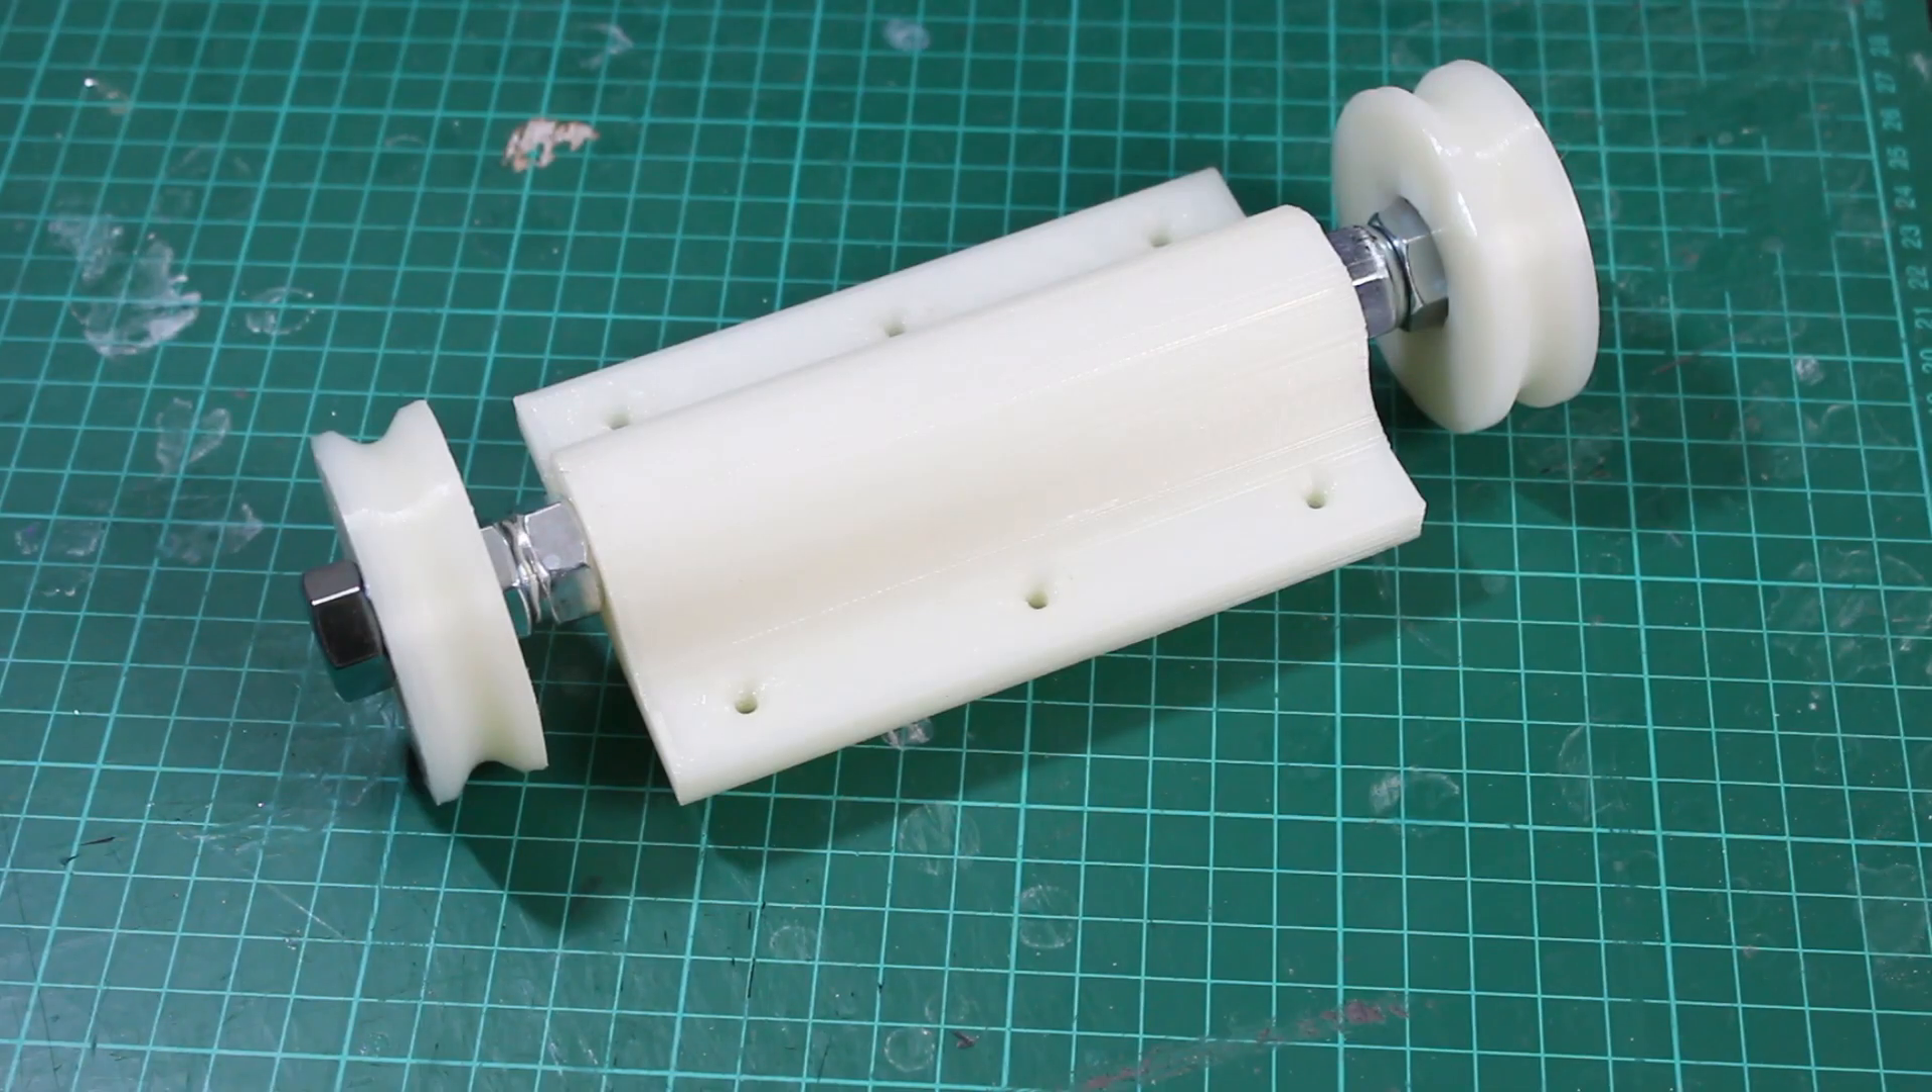So all my pulleys fitted top and bottom.